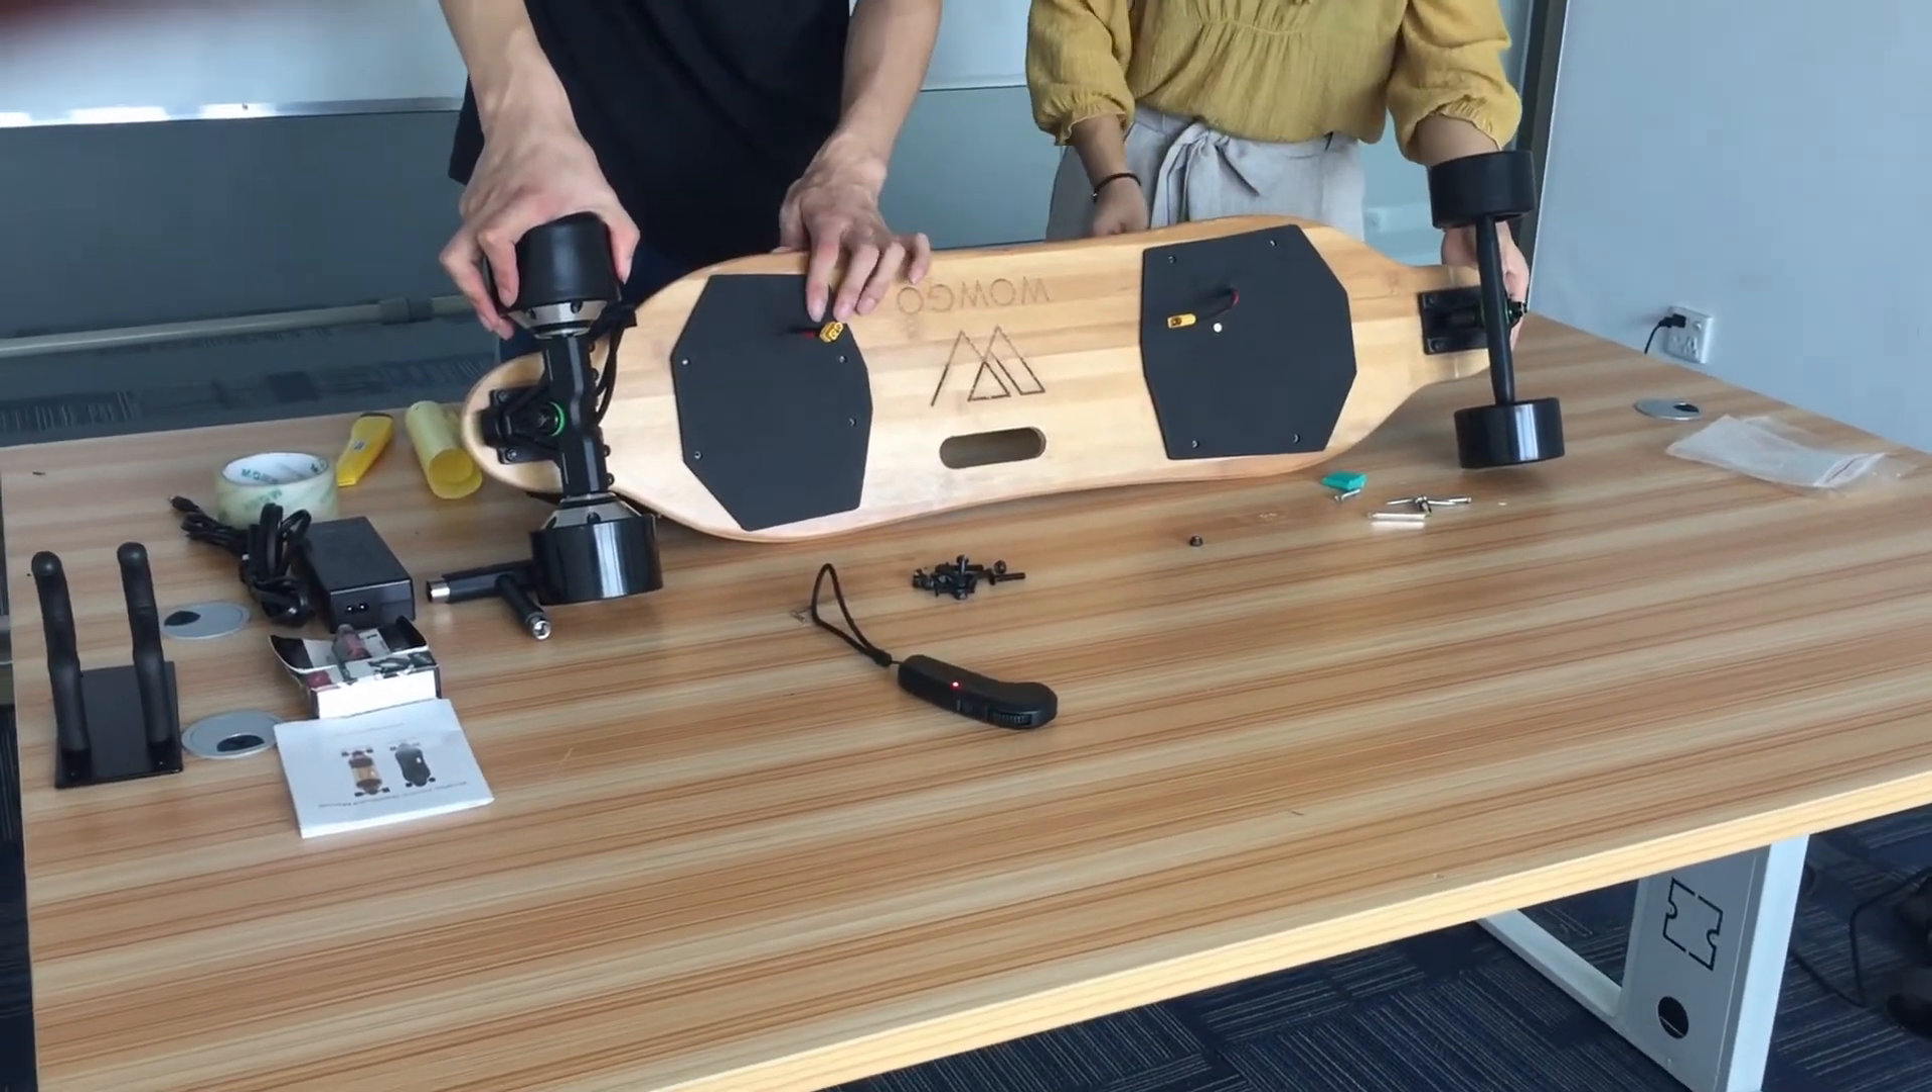We have put the two foam pads on the deck.